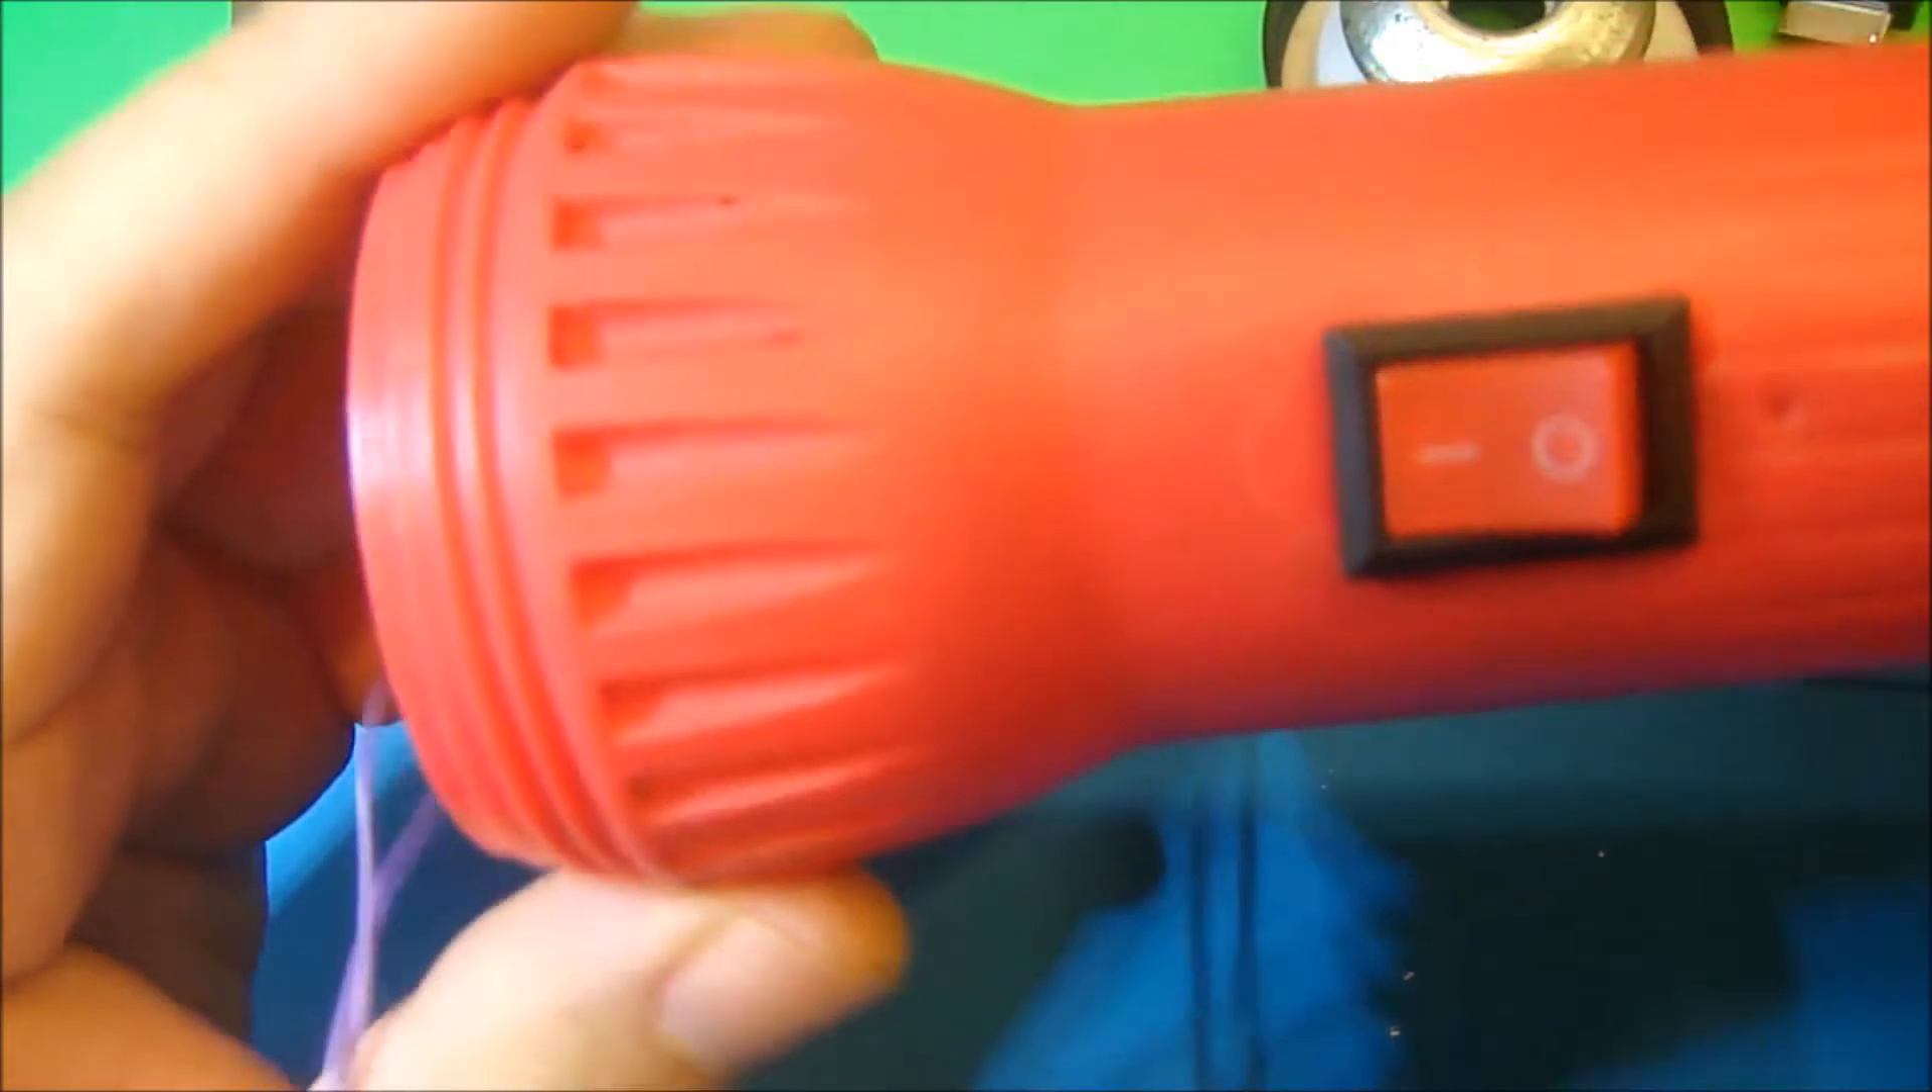Ahí quedó el botón queda perfecto la verdad se siente cómodo.